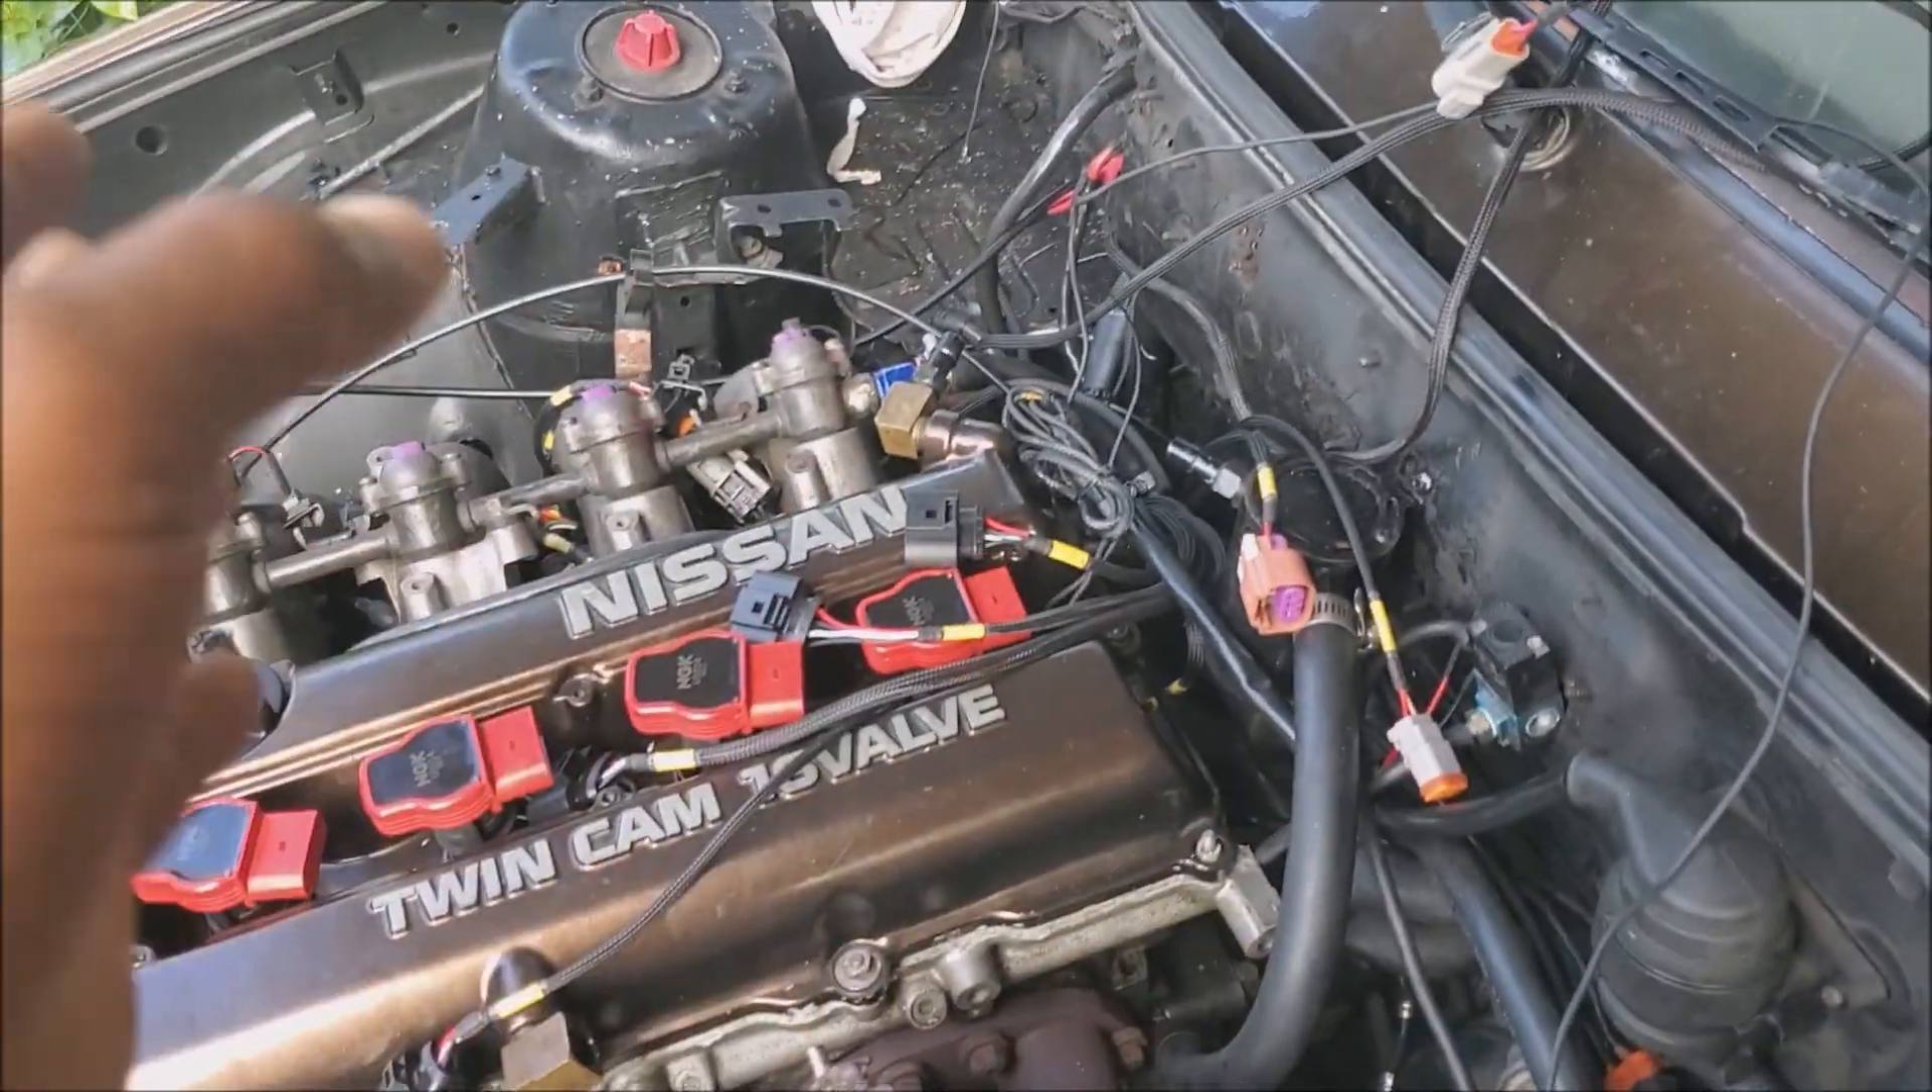So i have the harness pretty much installed i have everything disconnected there and laying around.